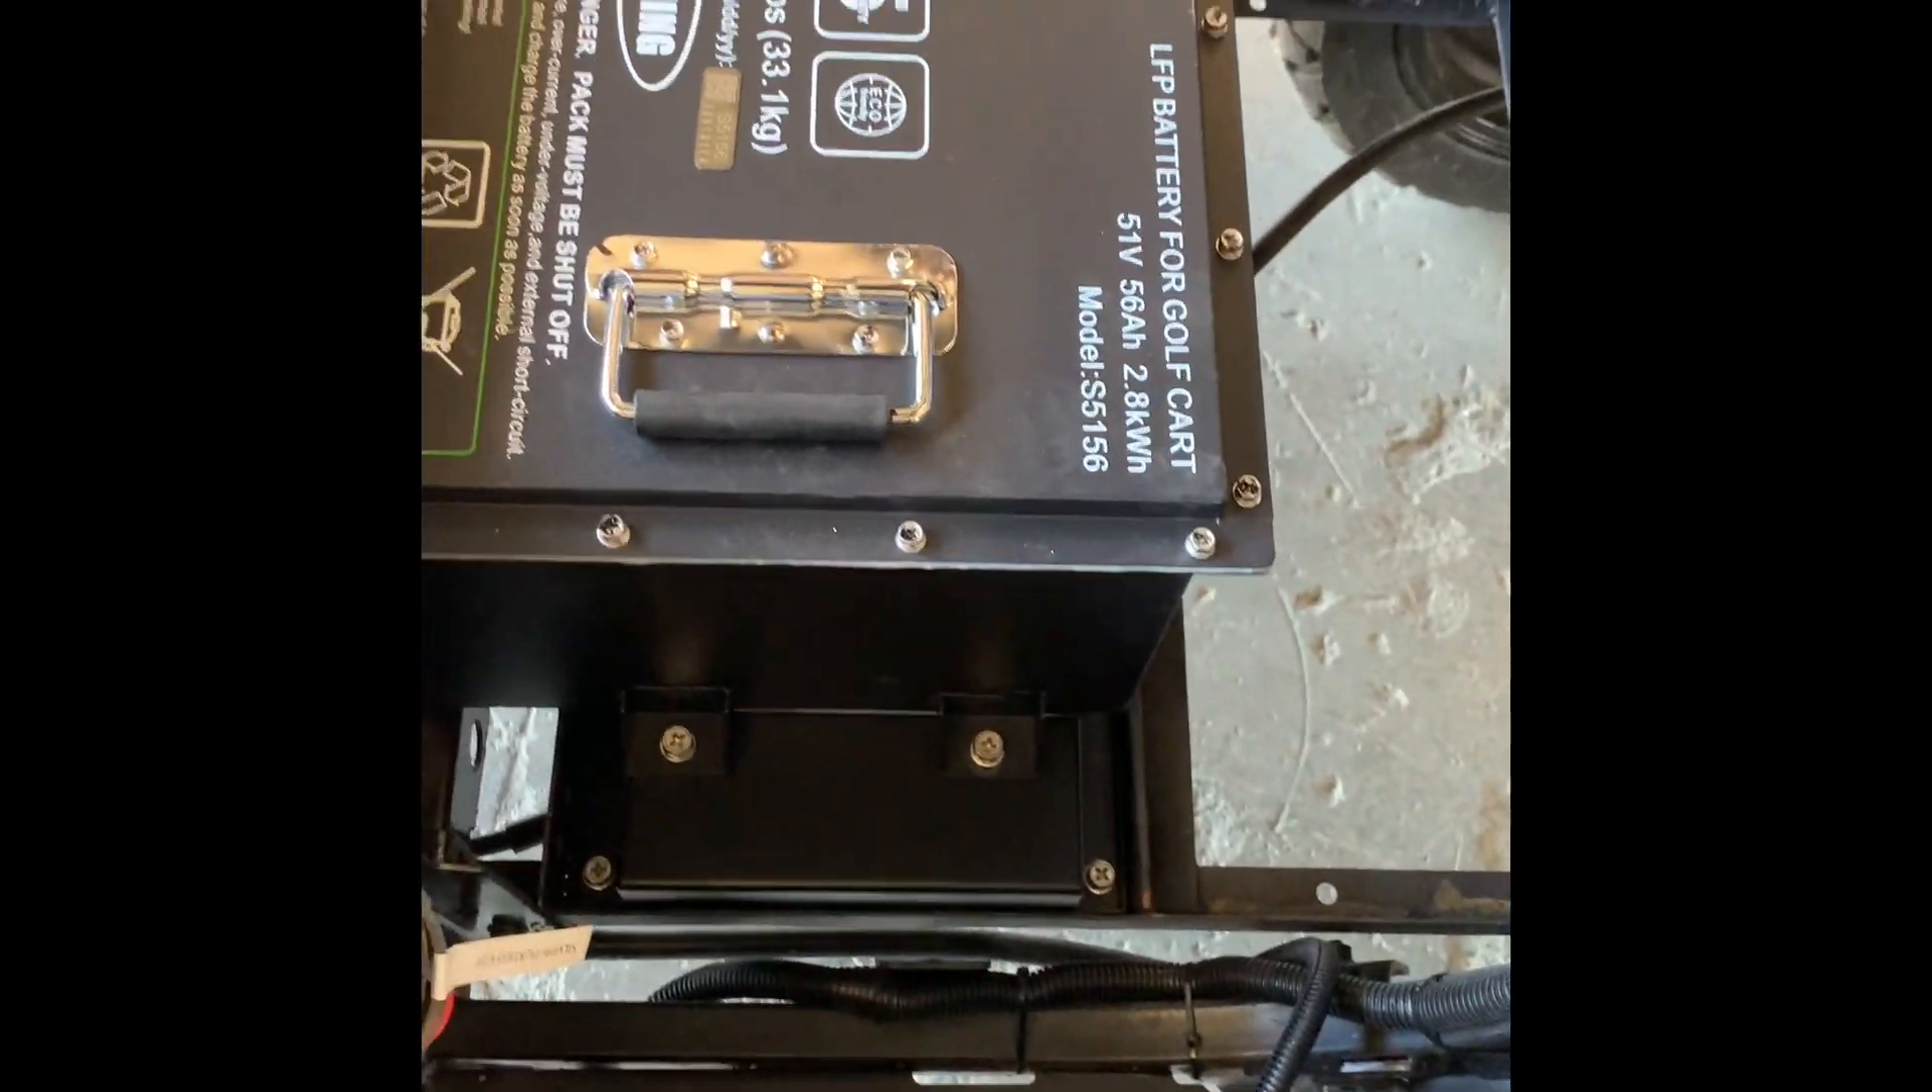But as far as the battery, it's in.